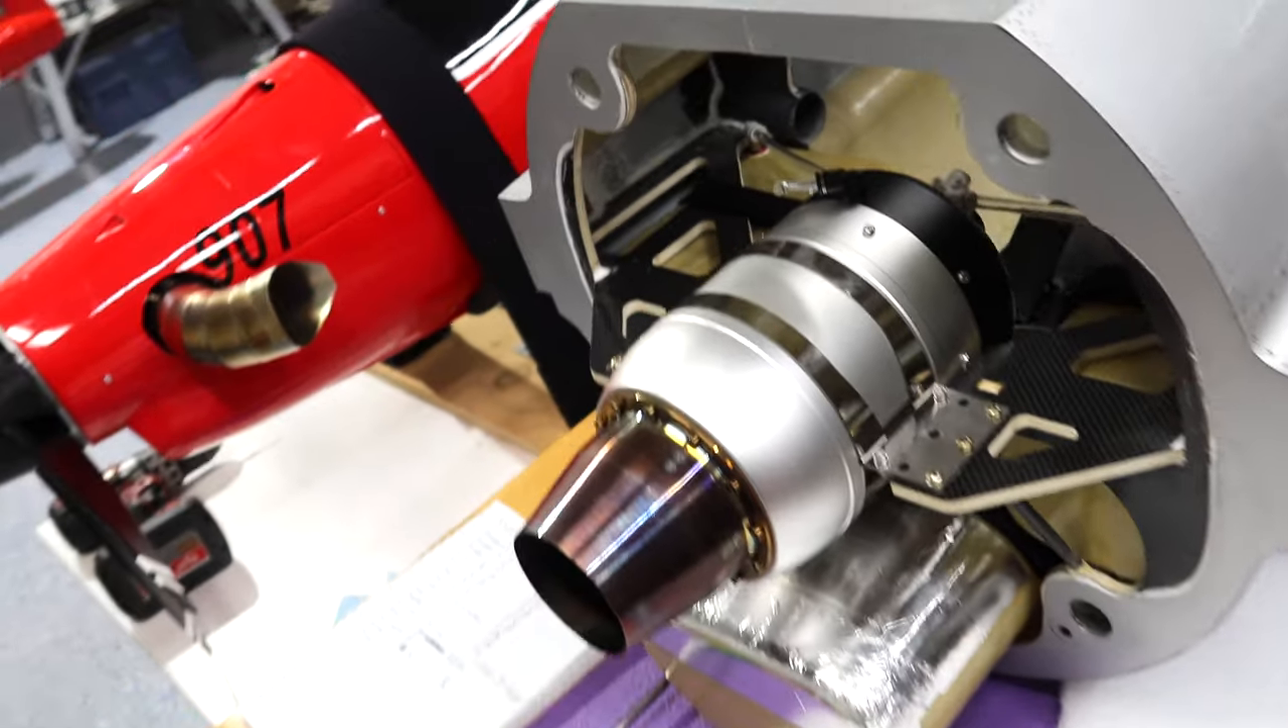And then we'll separate the fuselage and we'll be able to bolt the engine in place. All right, engine is mounted. This setup is super easy with the fuselage separating there.